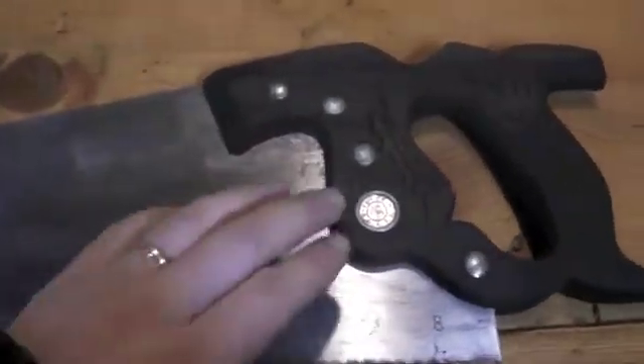Alright after the boiled linseed oil finished drying on the handle I went ahead and reassembled the saw.